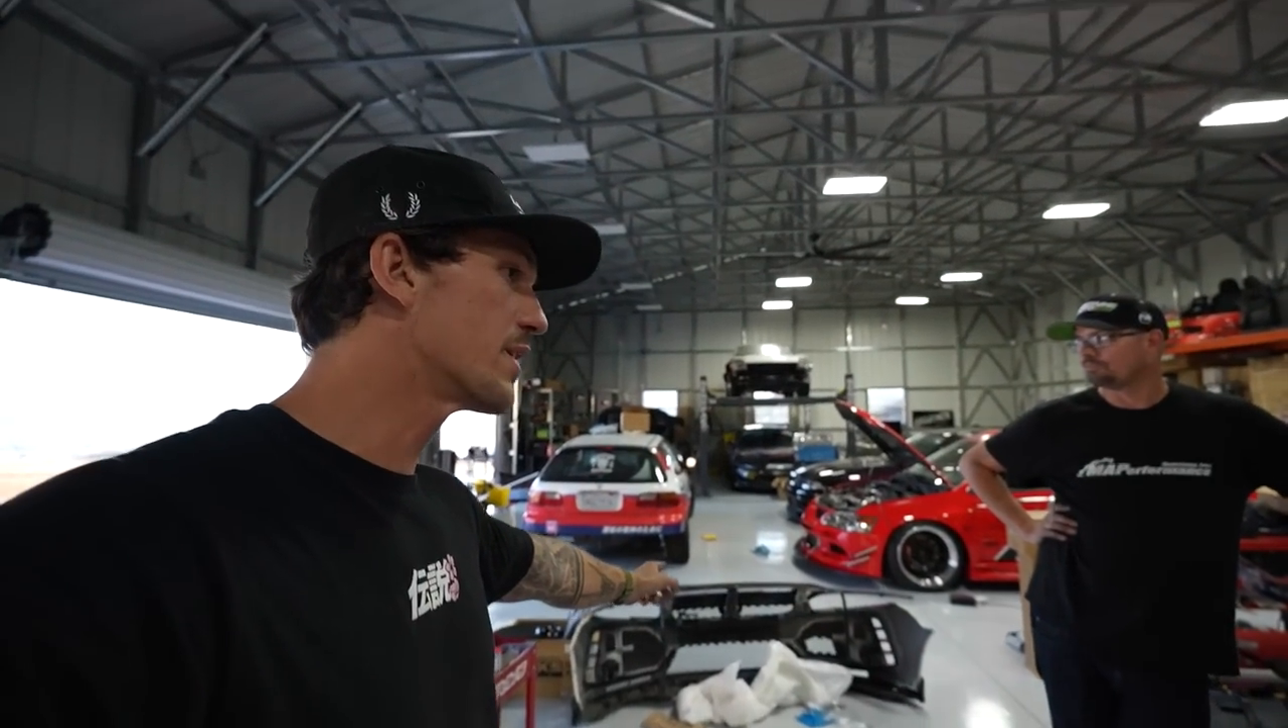We are leaving the front bumper off because we've been doing things that you guys have been asking for for a while.